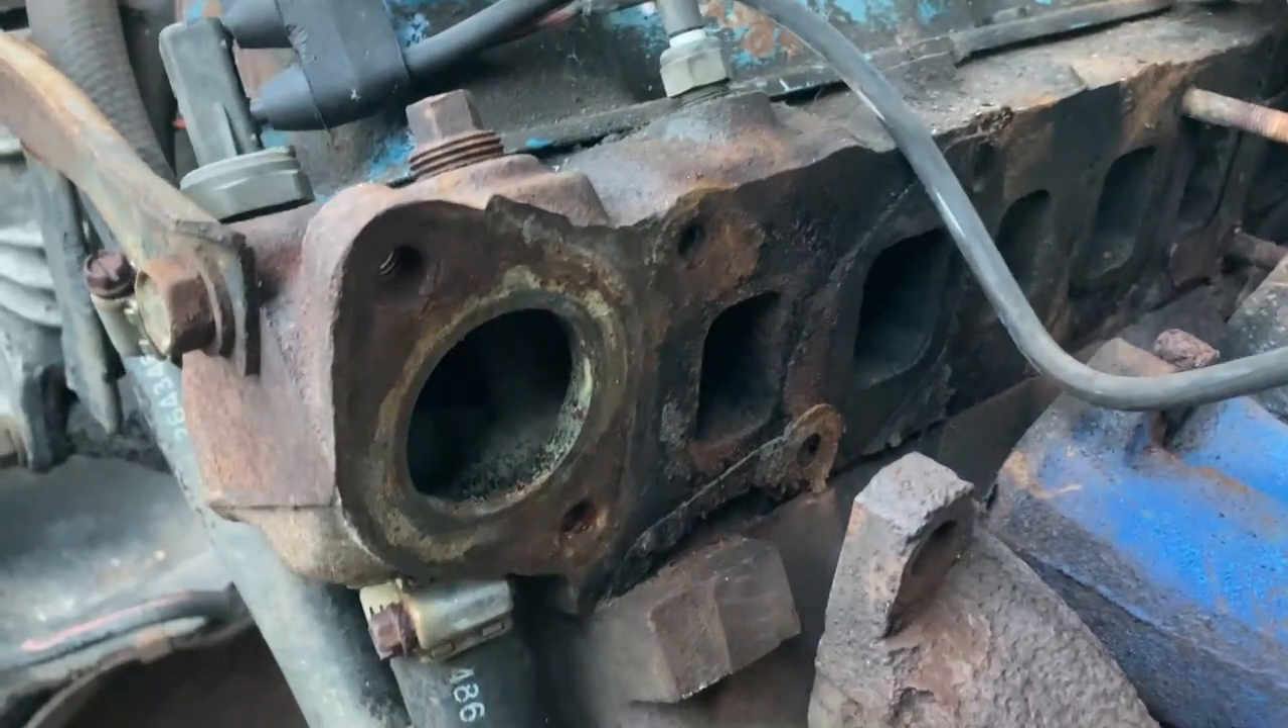Alright, got the intake slash exhaust manifold off.